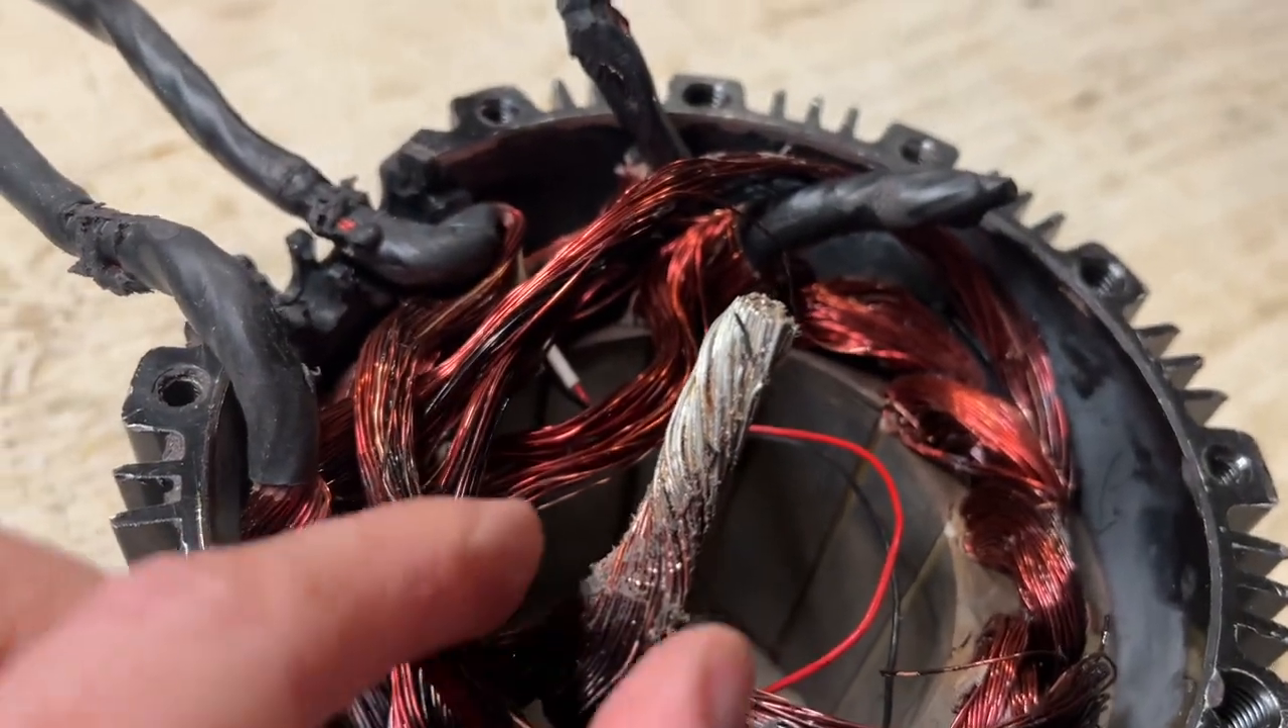Here I've removed the heat shrink on one of those splice points.